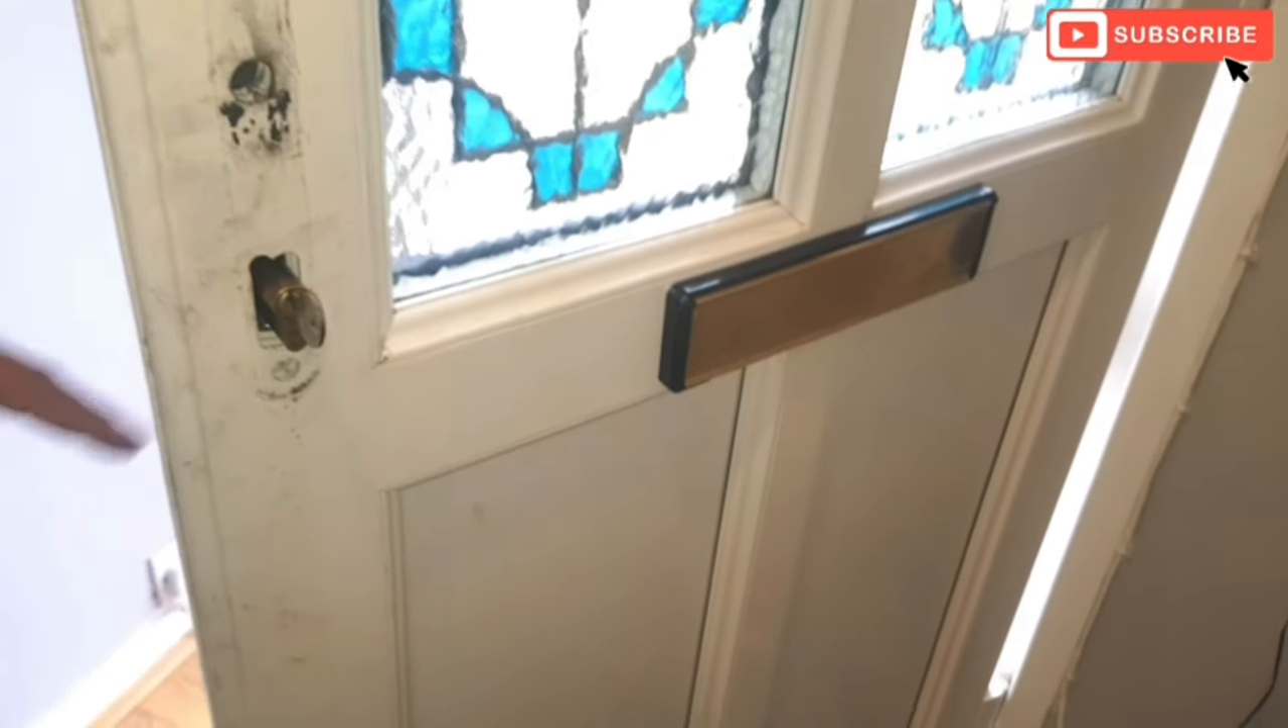That's the barrel in place.